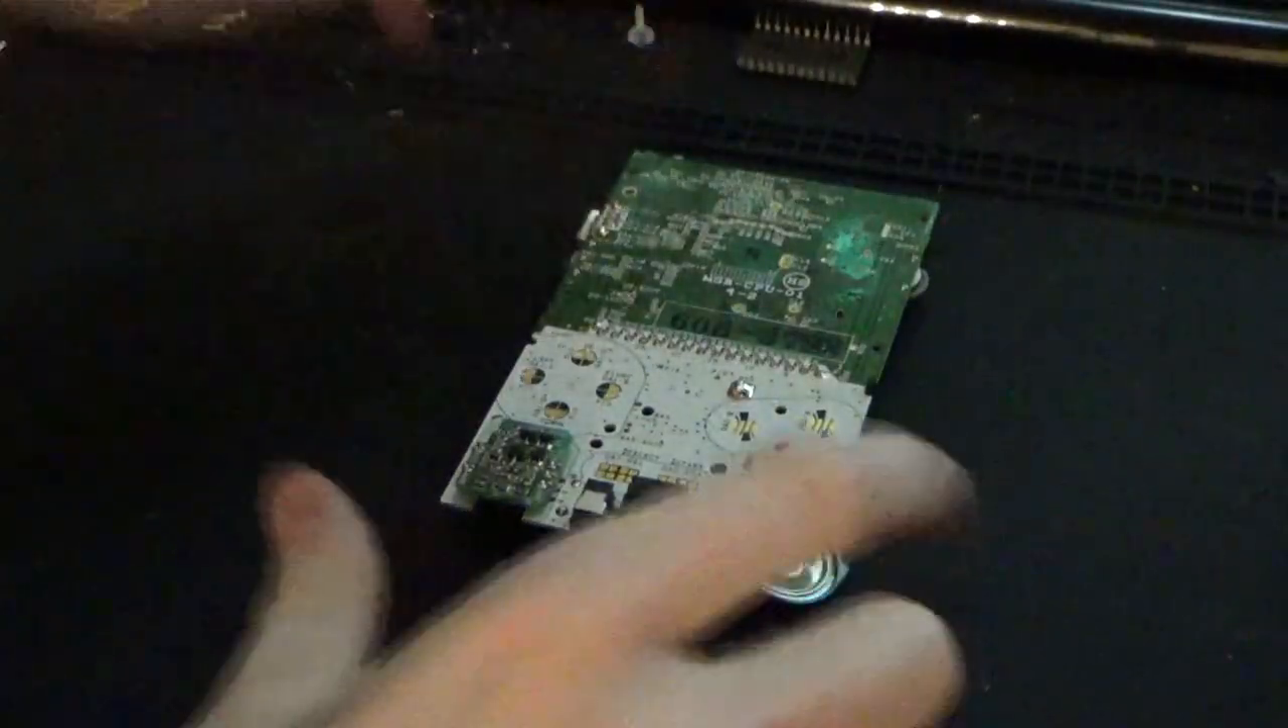Okay so I've got the board back out again.